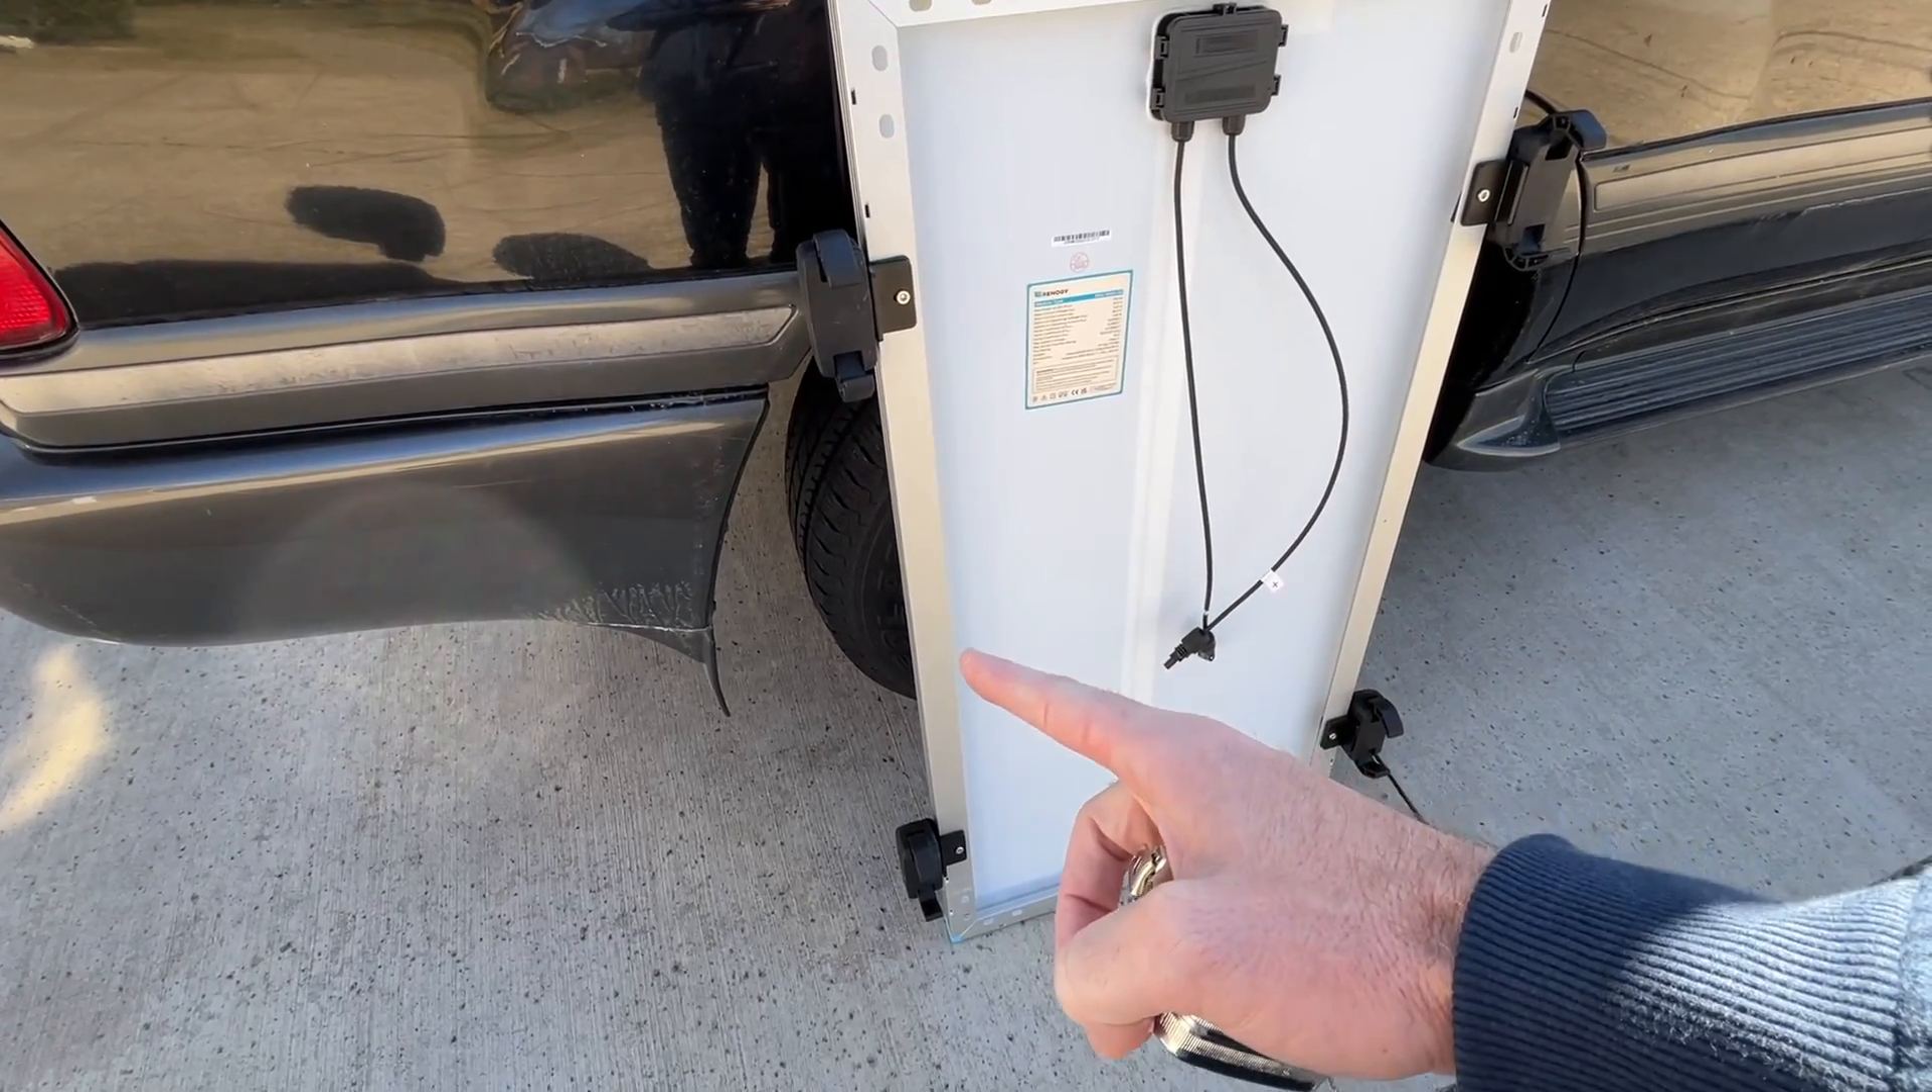We'll head out to my Land Cruiser, and we'll get this attached. Okay, so I have the brackets installed here on the solar panel.